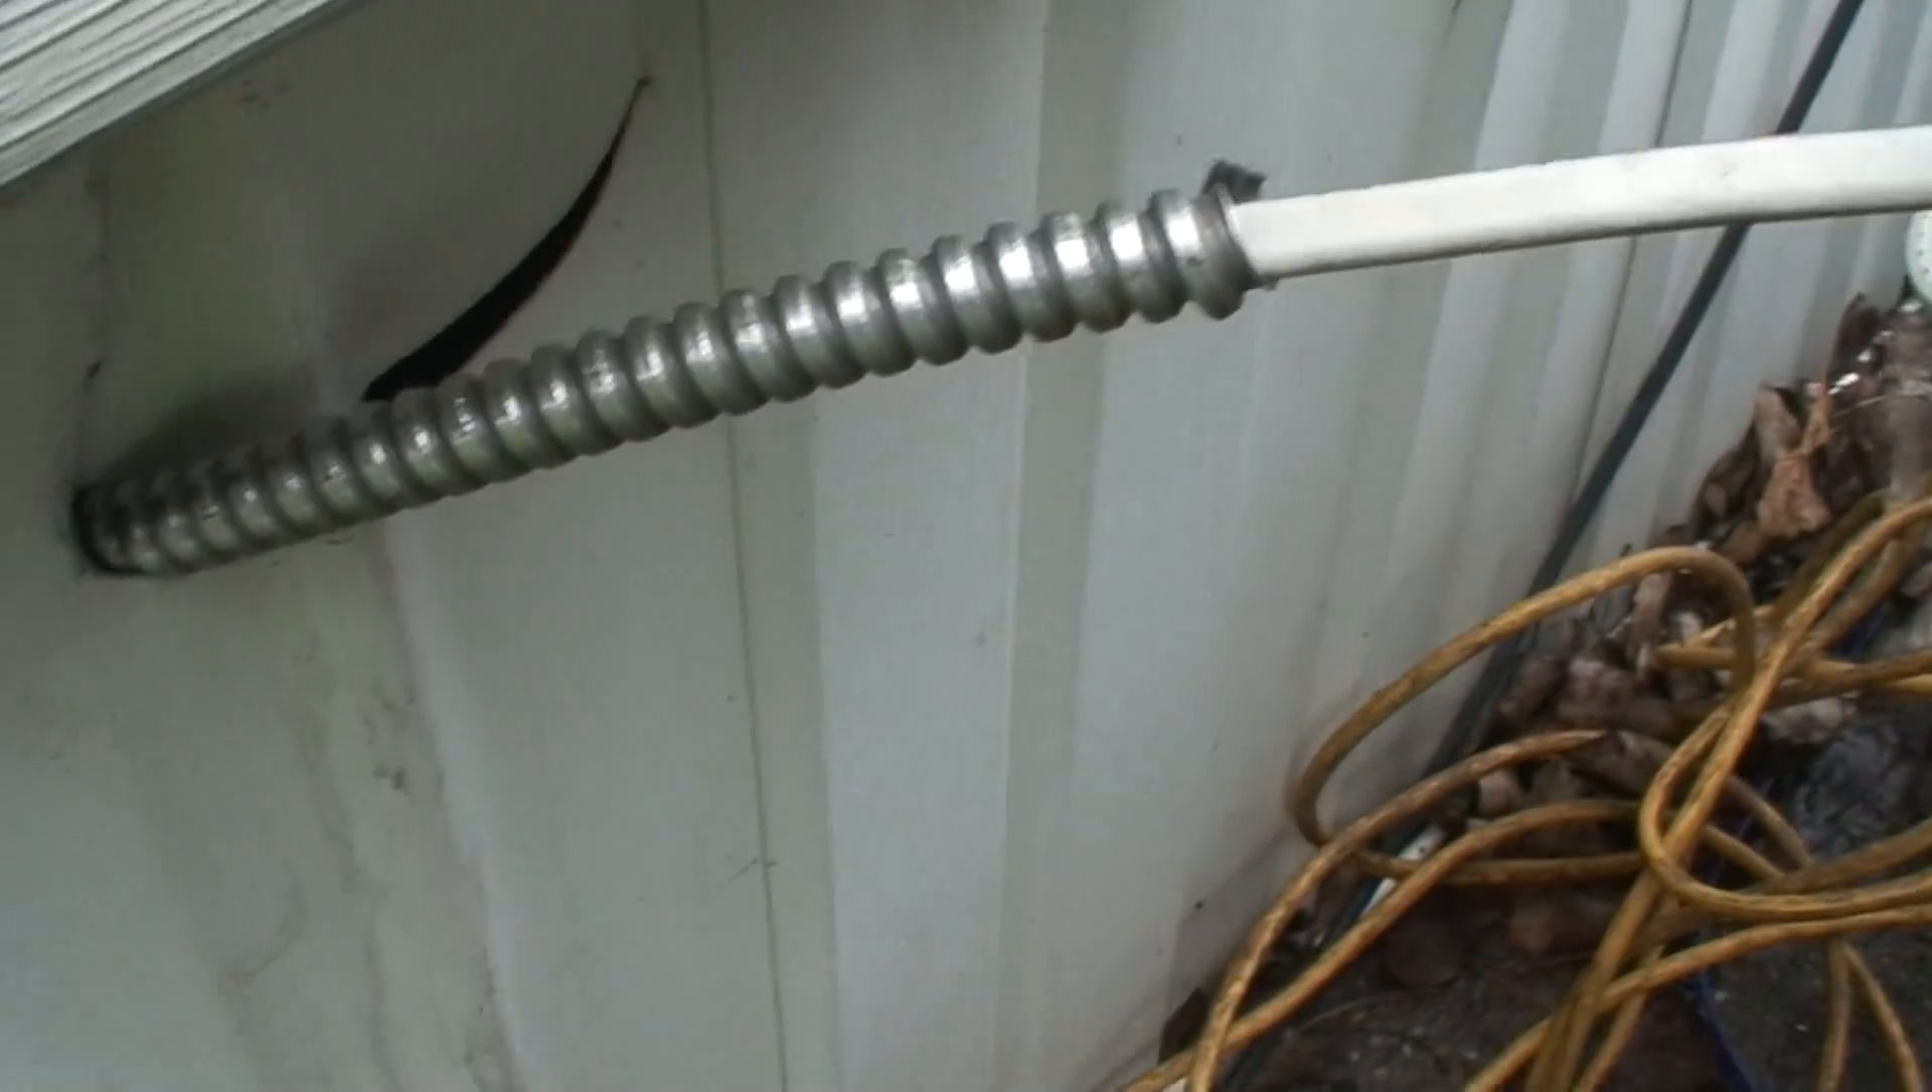See I got part of the aluminum conduit there.